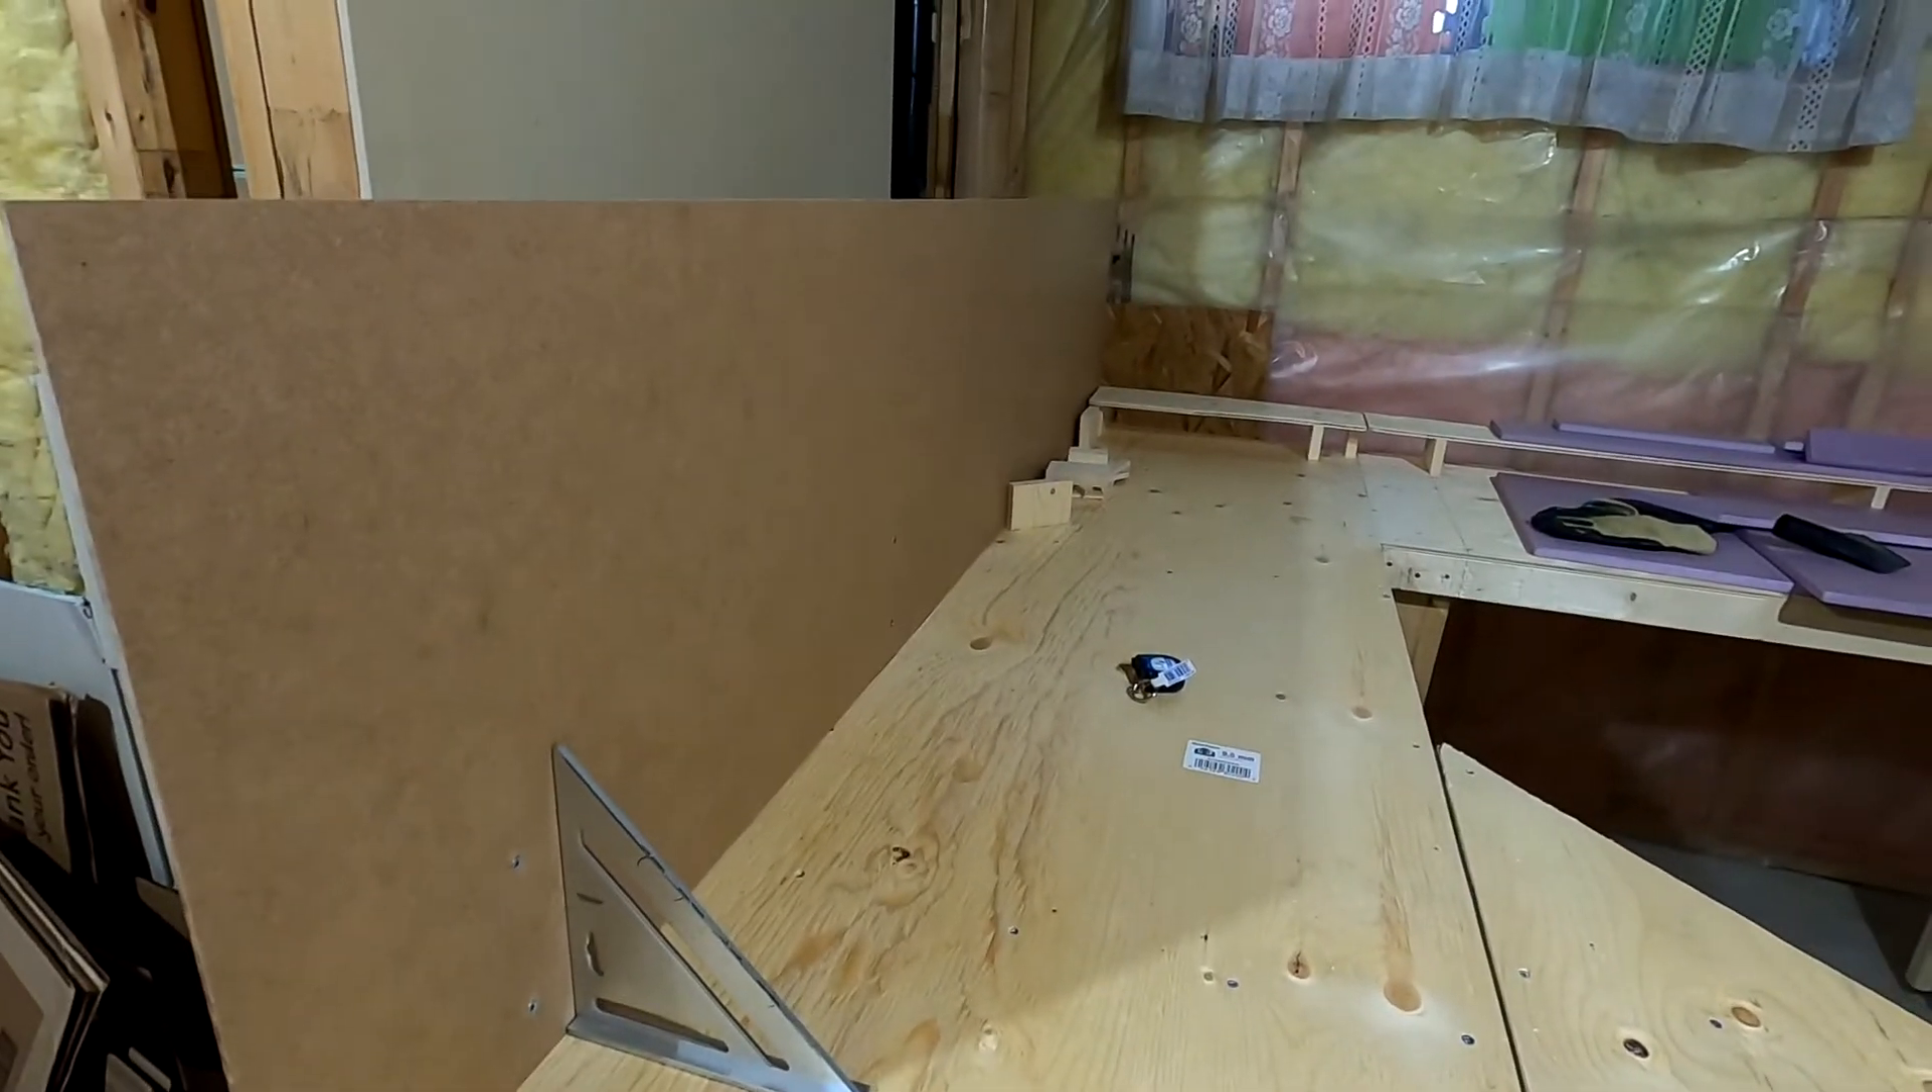So I got the backing for this backdrop in place and honestly, it took a heck of a lot longer than I expected.